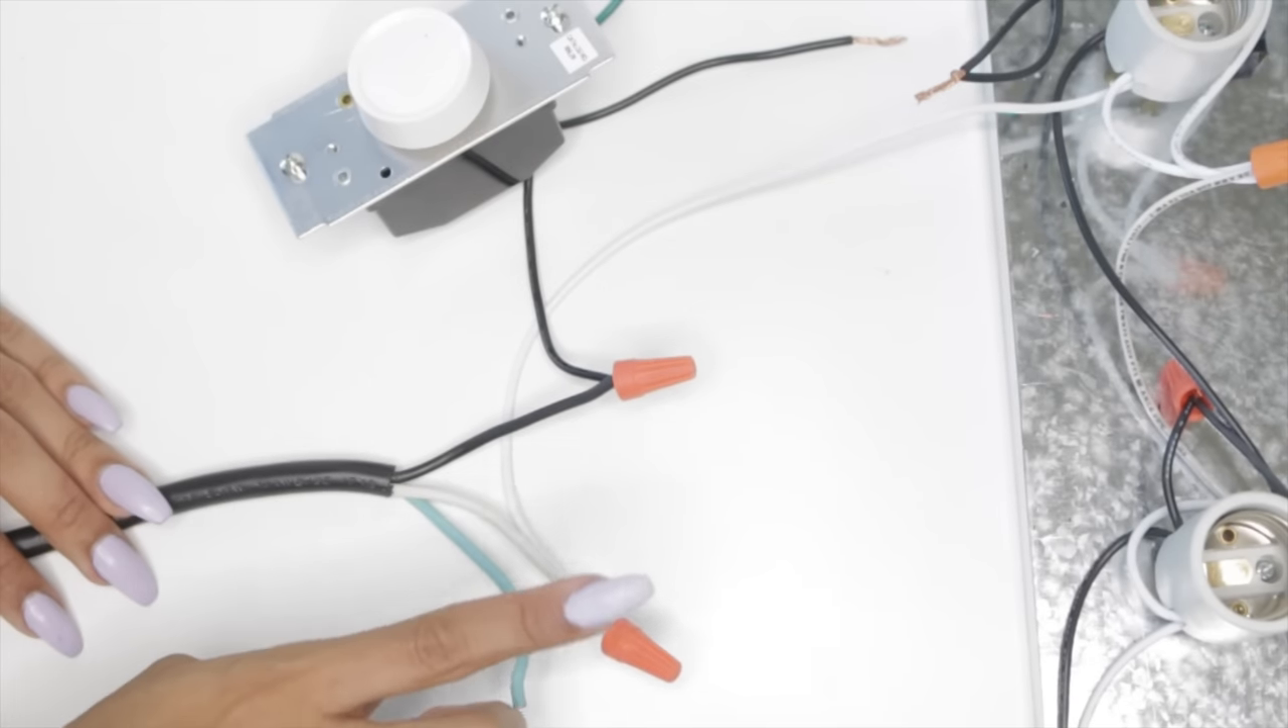I have the black wire from the dimmer connected to the black wire of the power cord.